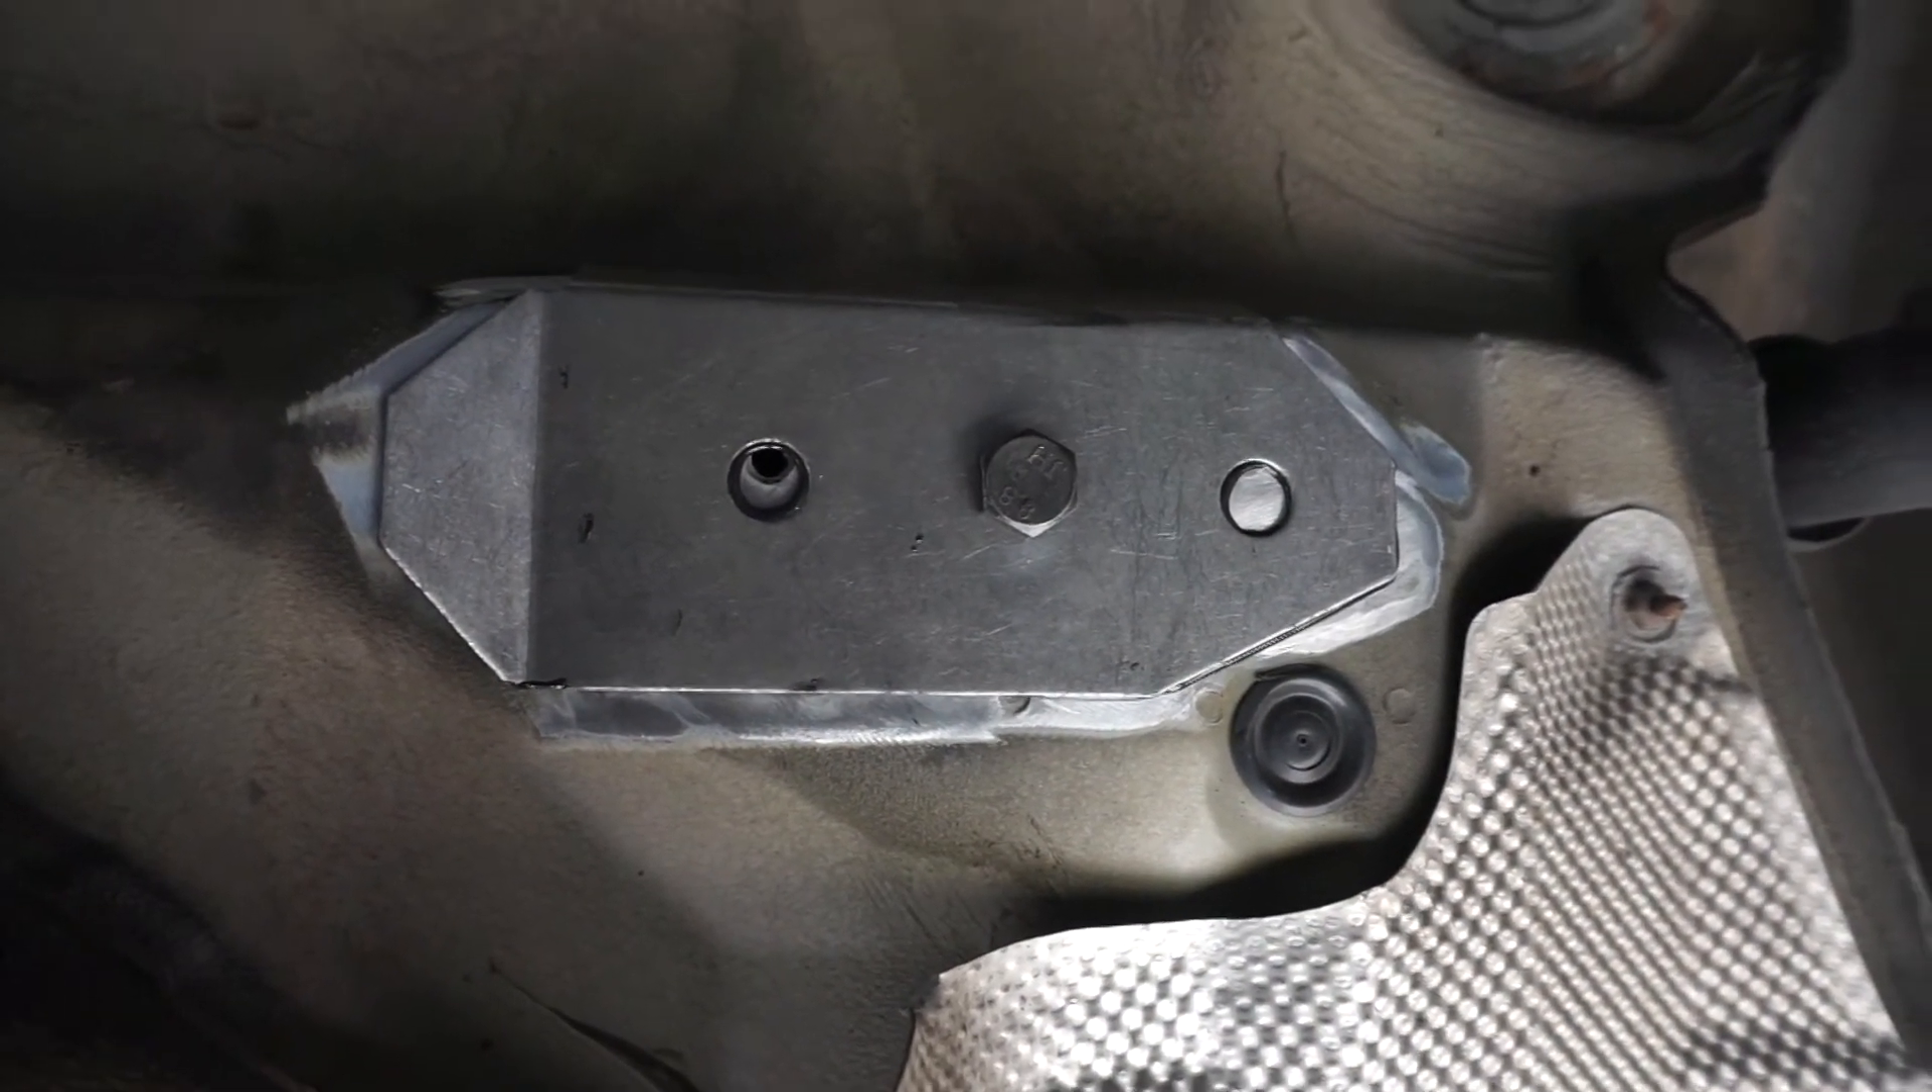Alright, back under the car here, you can see that we've gone ahead and put the plate up.